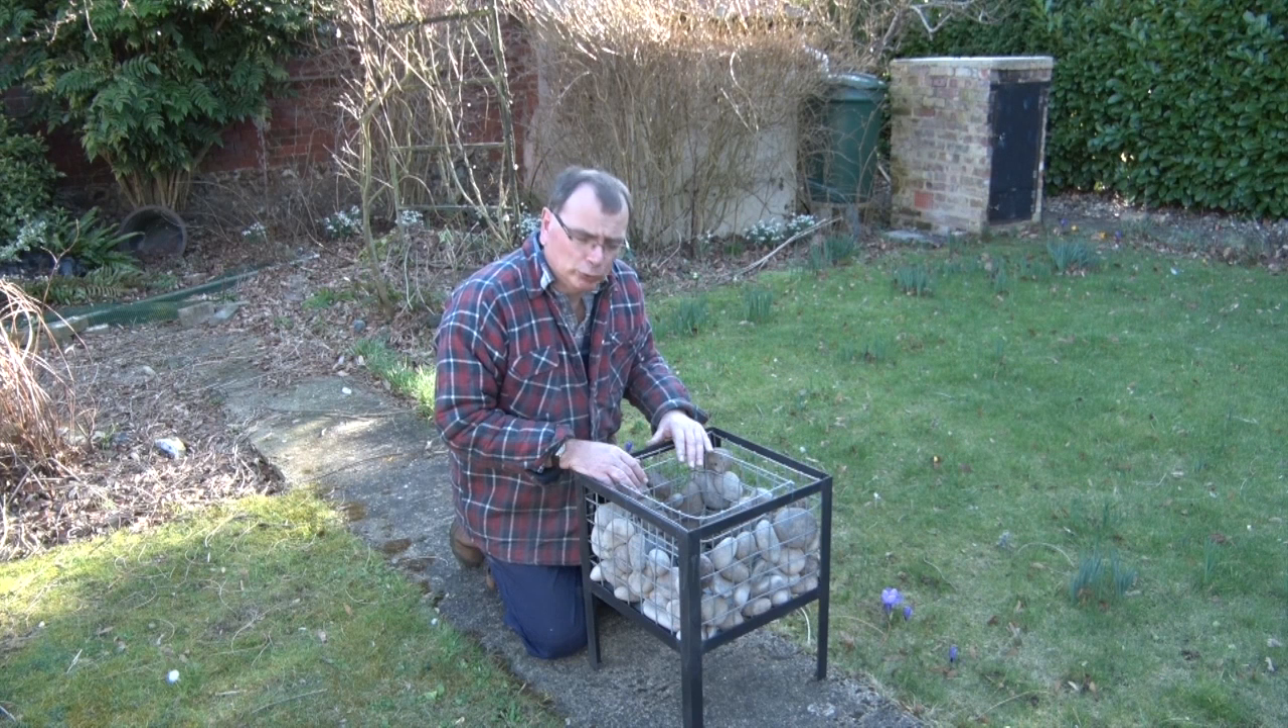So what we've got is a nice cage with steel mesh on the sides. We've got our steel mesh box in the middle and in between the two I've put a nice load of Scottish pebbles.